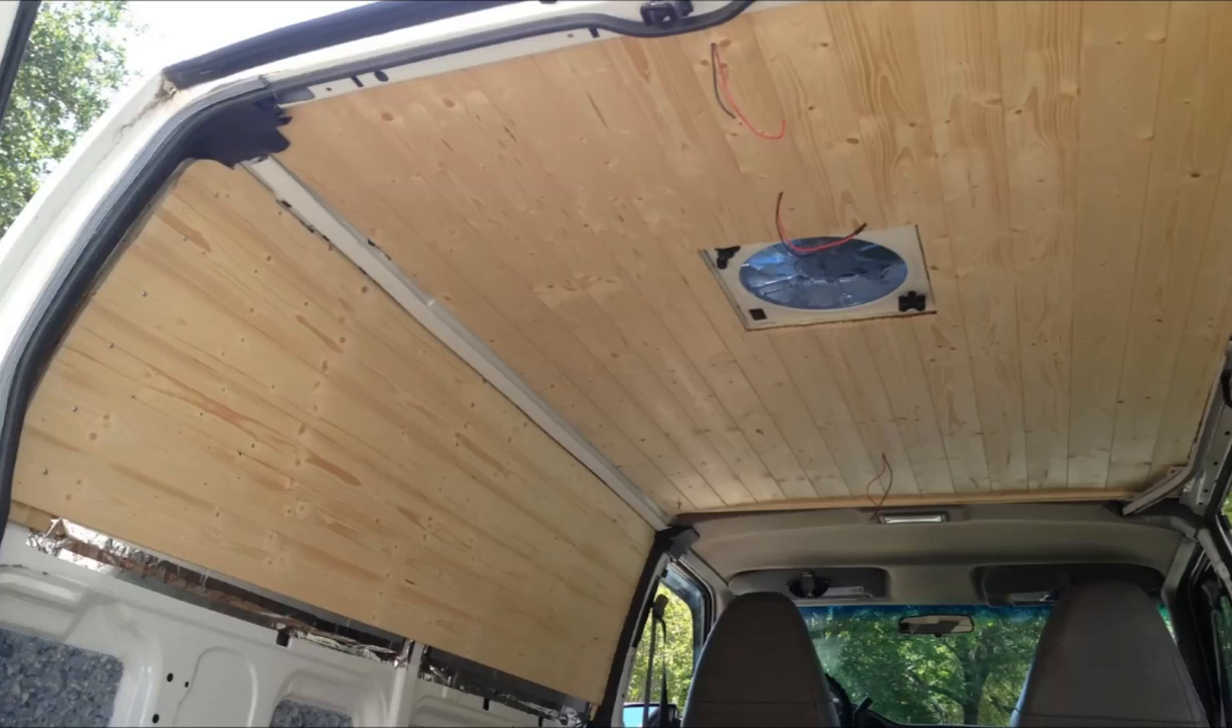So here's a look at the ceiling and the wall now finished with the plank boards.